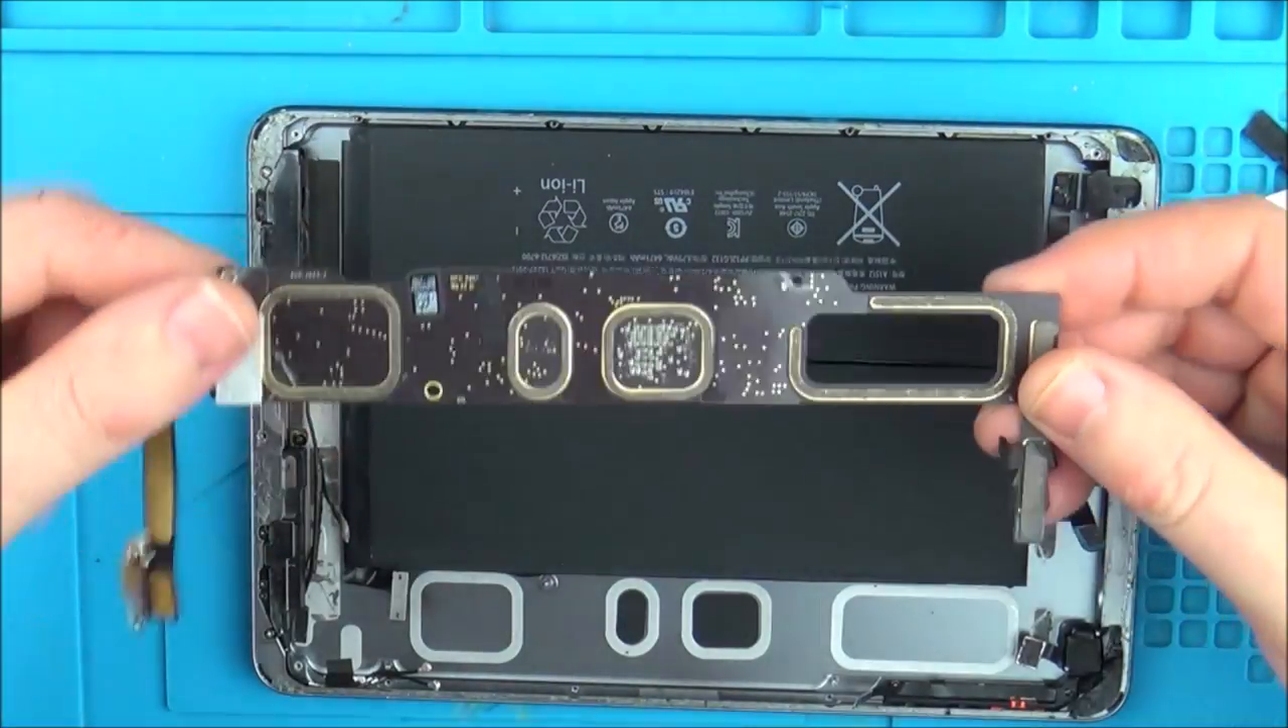Excellent right i've got the uh motherboard out now so i can have a nice close look.